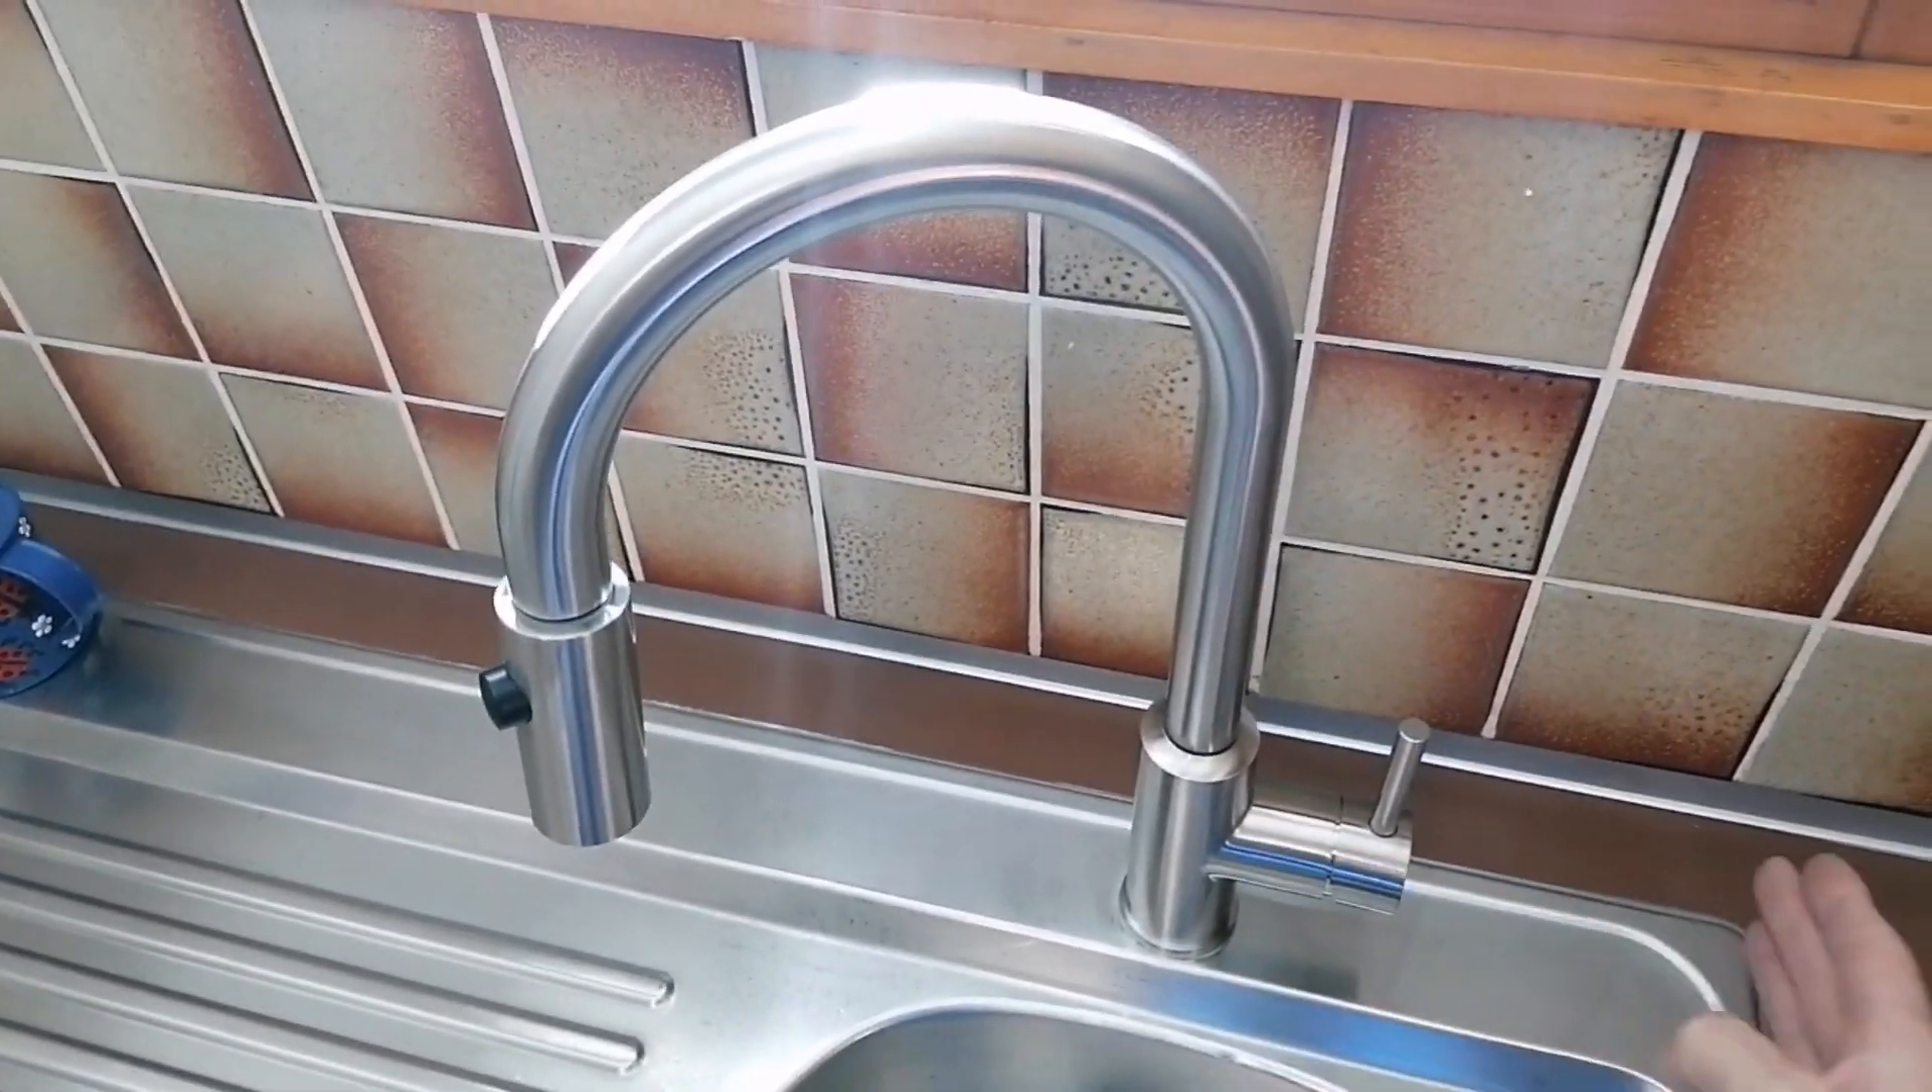Jetzt steht schon mal die ganze Armatur. Ich habe sie nach rechts gedreht.